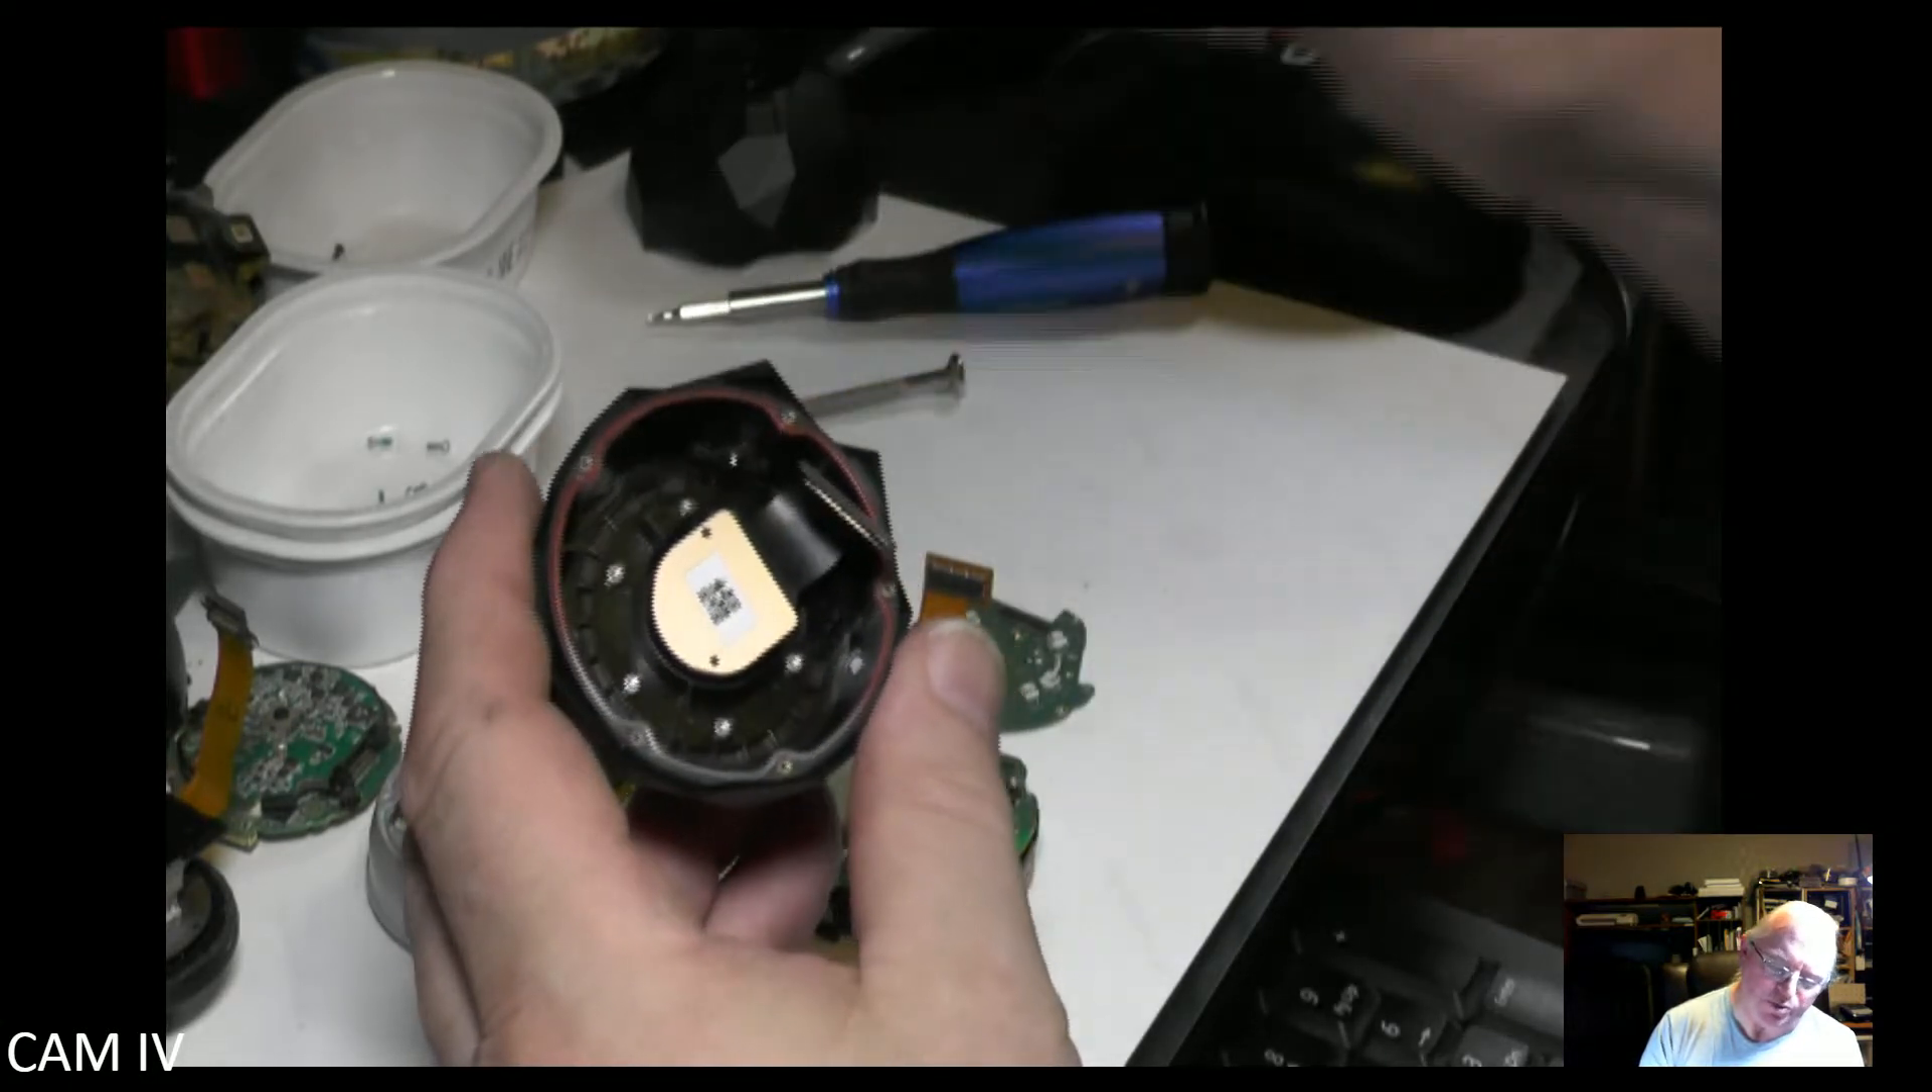That is an o-ring that is set in place on the assembly and that takes care of this part of it.